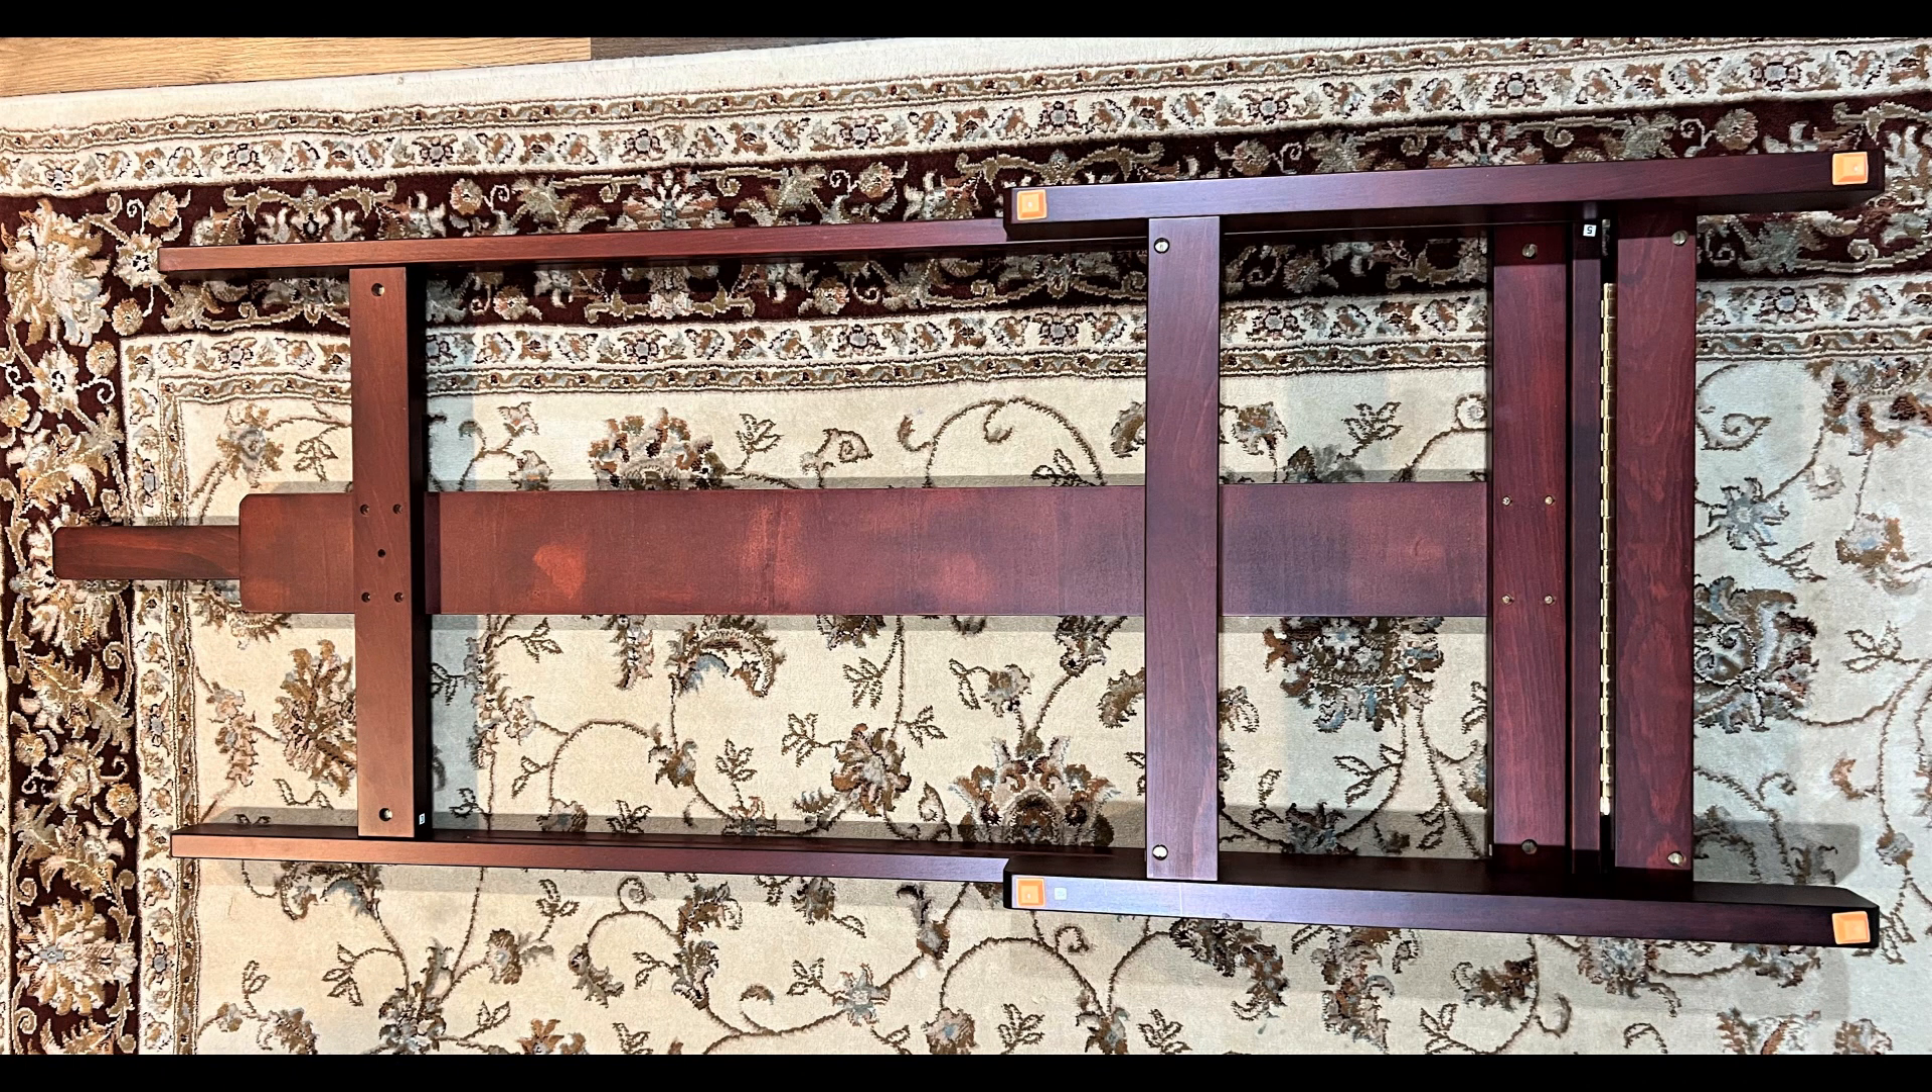There's the base all assembled and fitted to the H -frame.